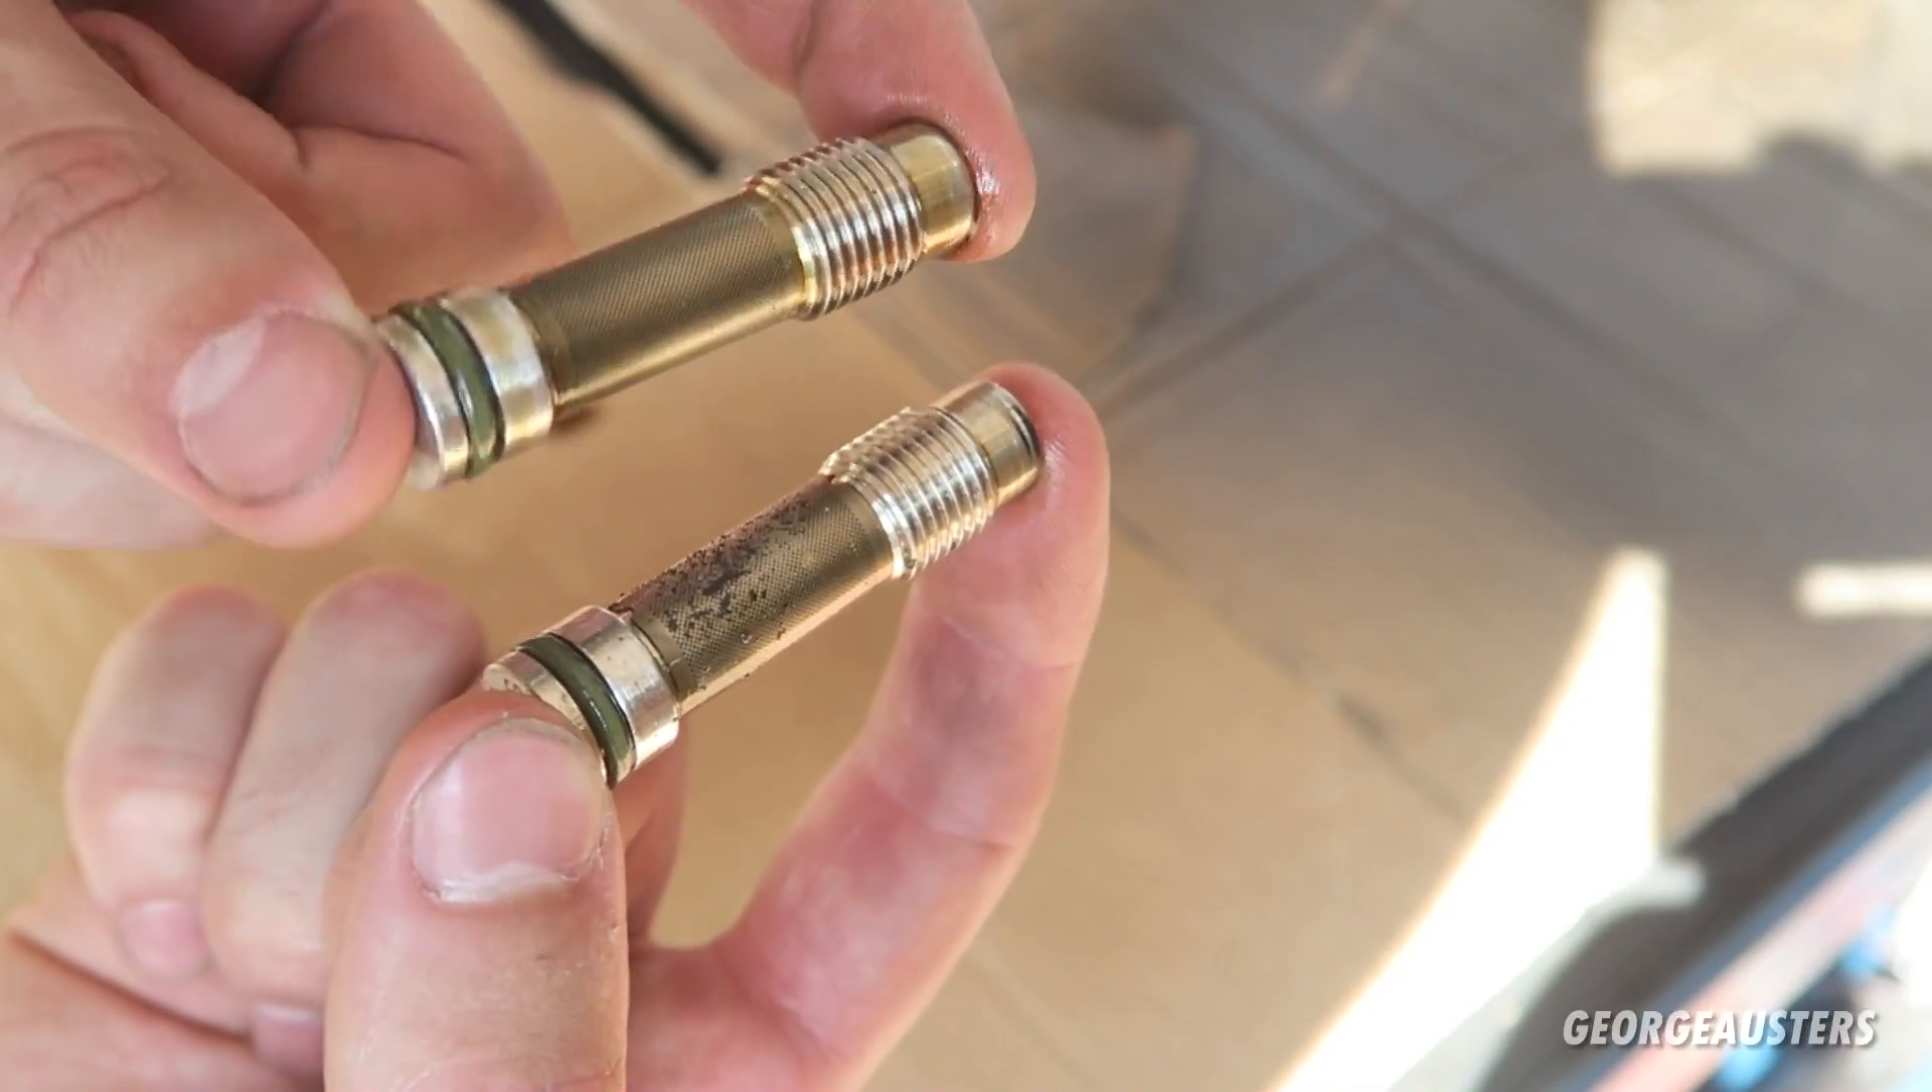Okay then so as you can see we have both of the check valves removed now.